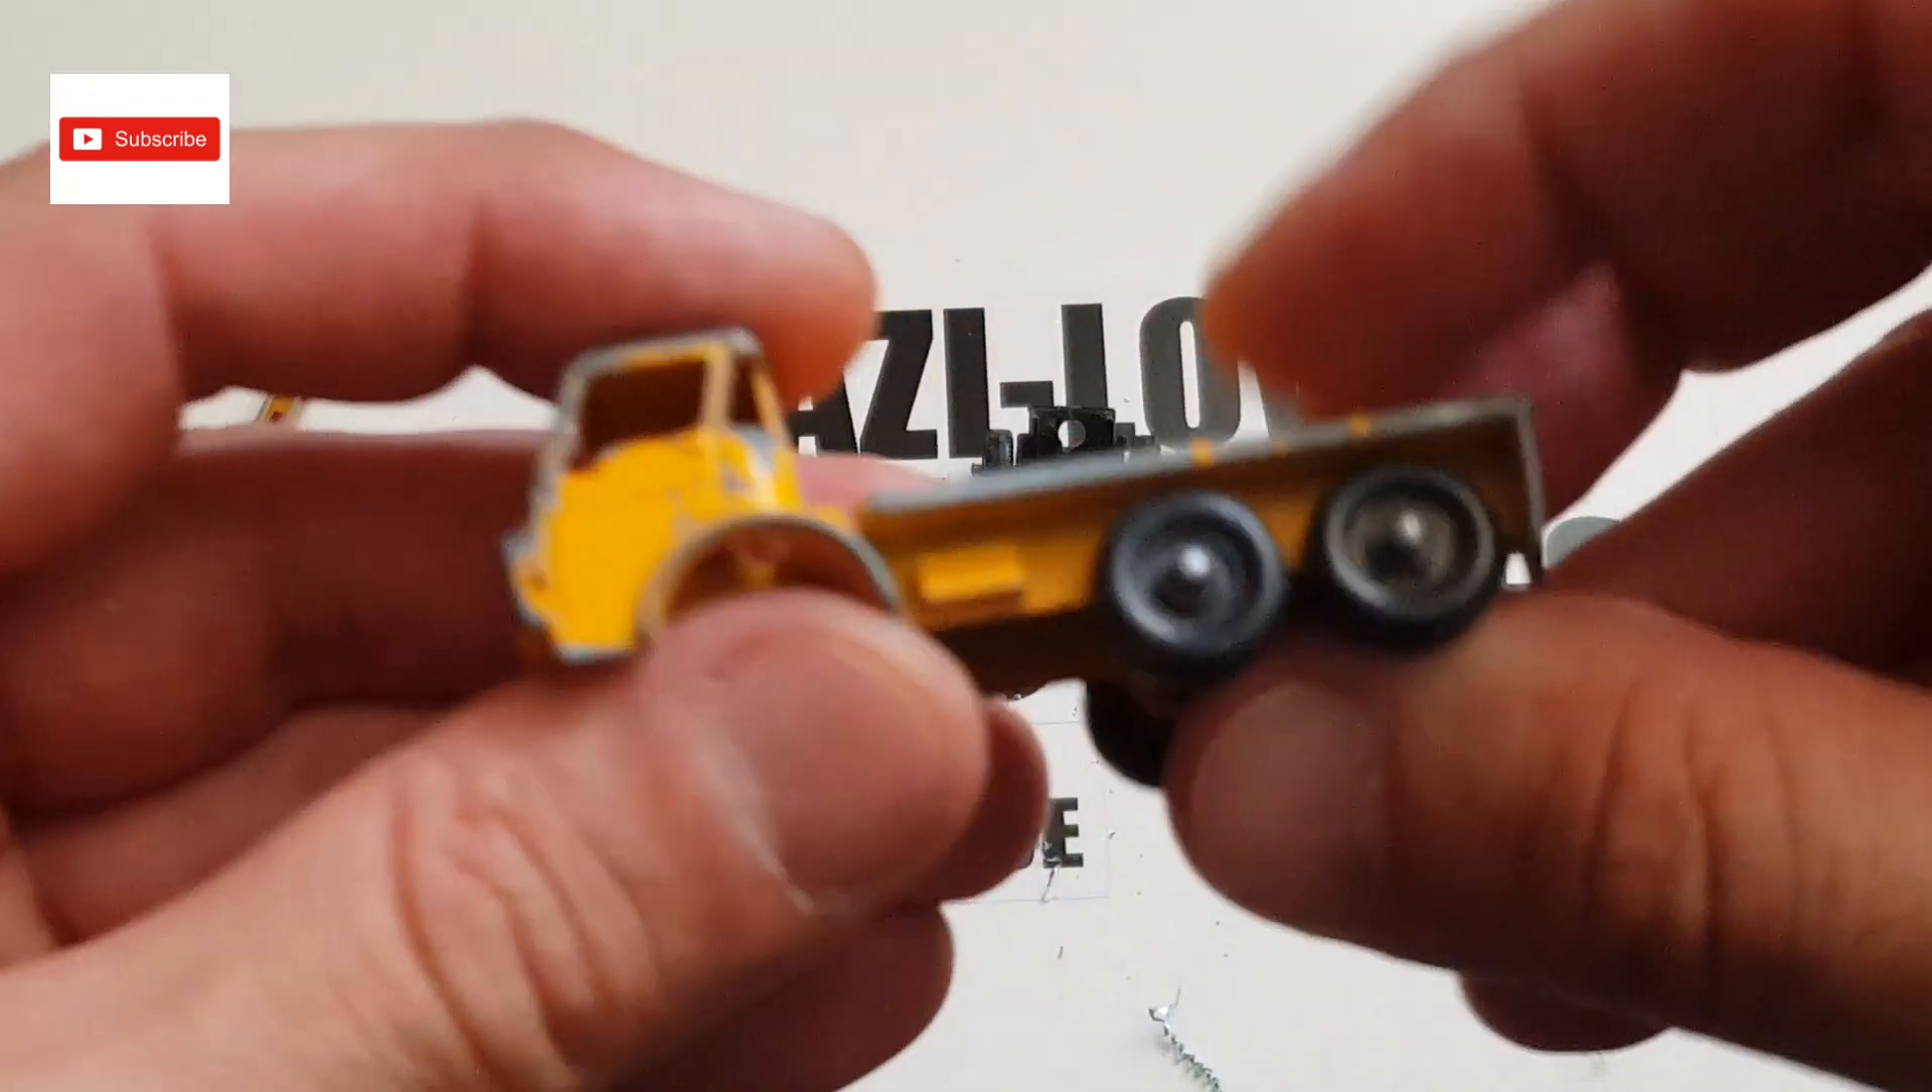So the only thing left is to take the wheels off.